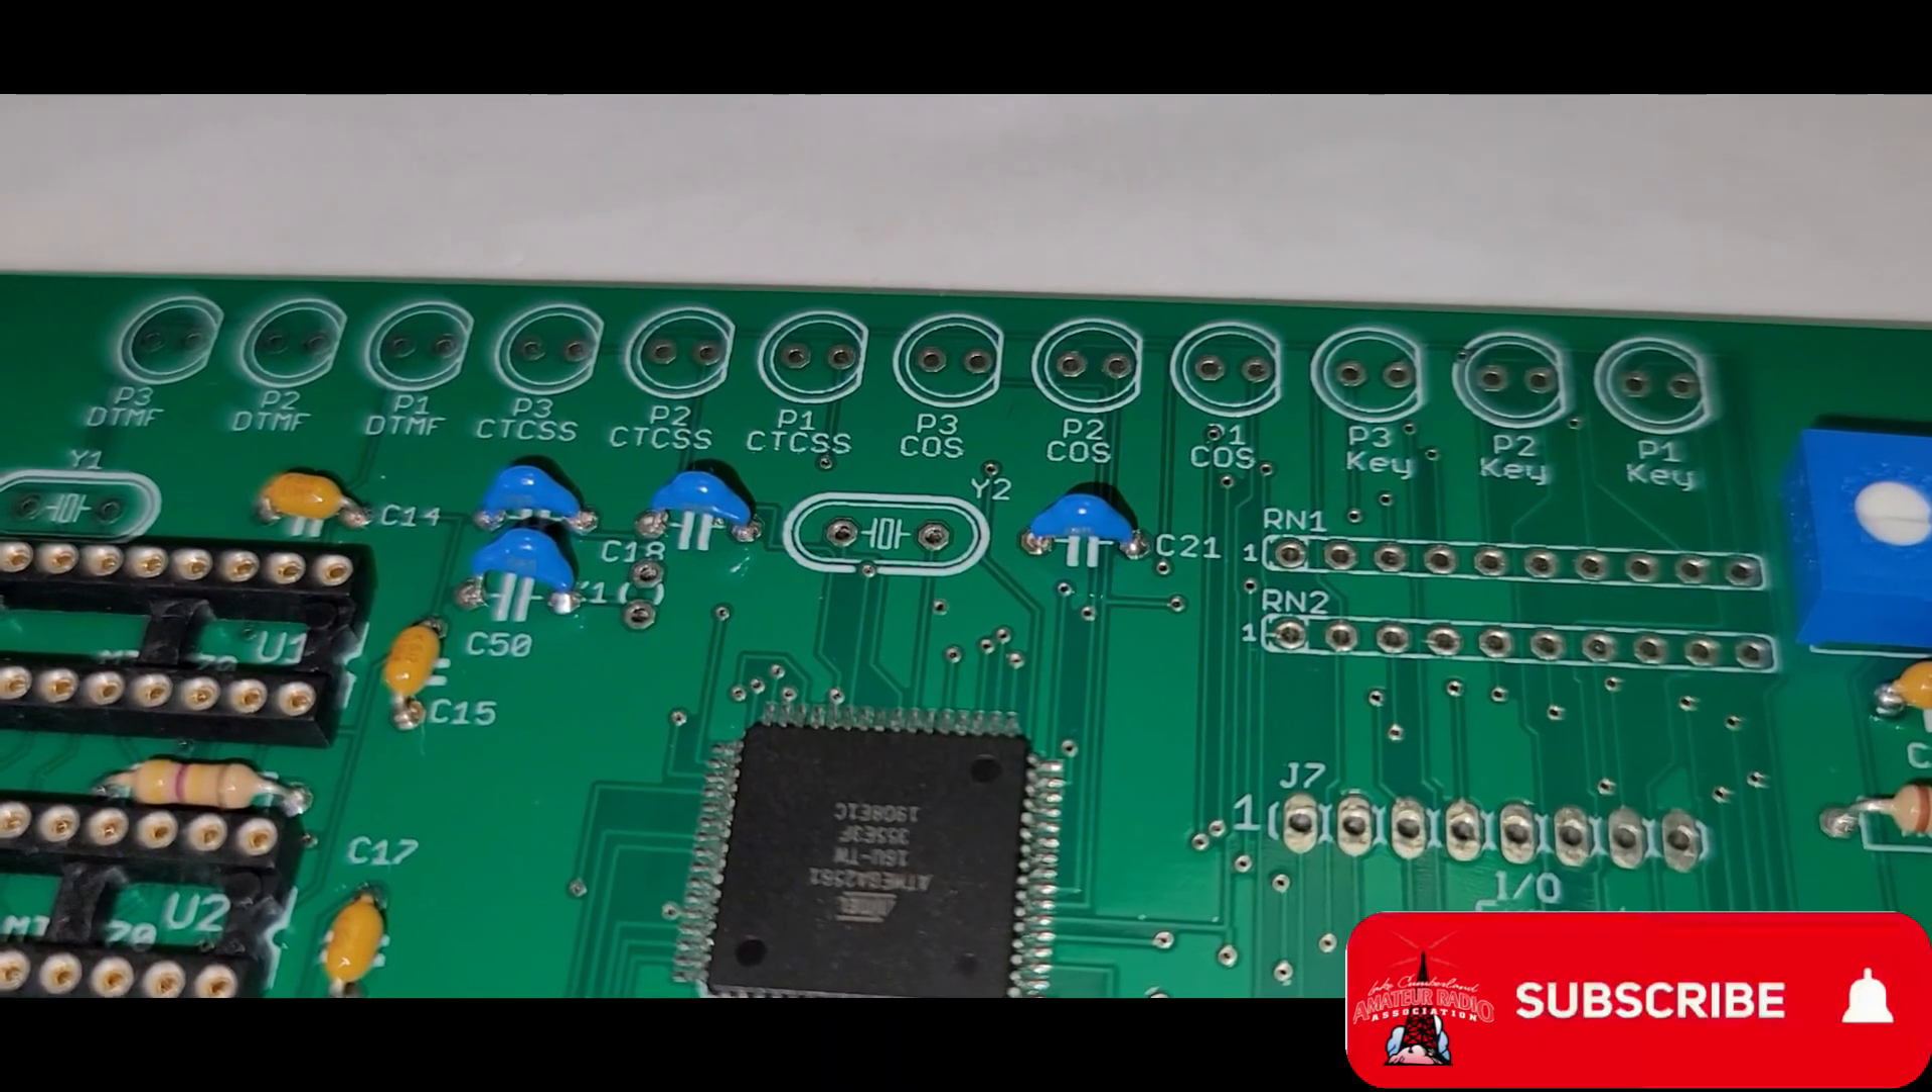But you can see there's definitely been some progress made, but also there's some empty component slots still on this motherboard.